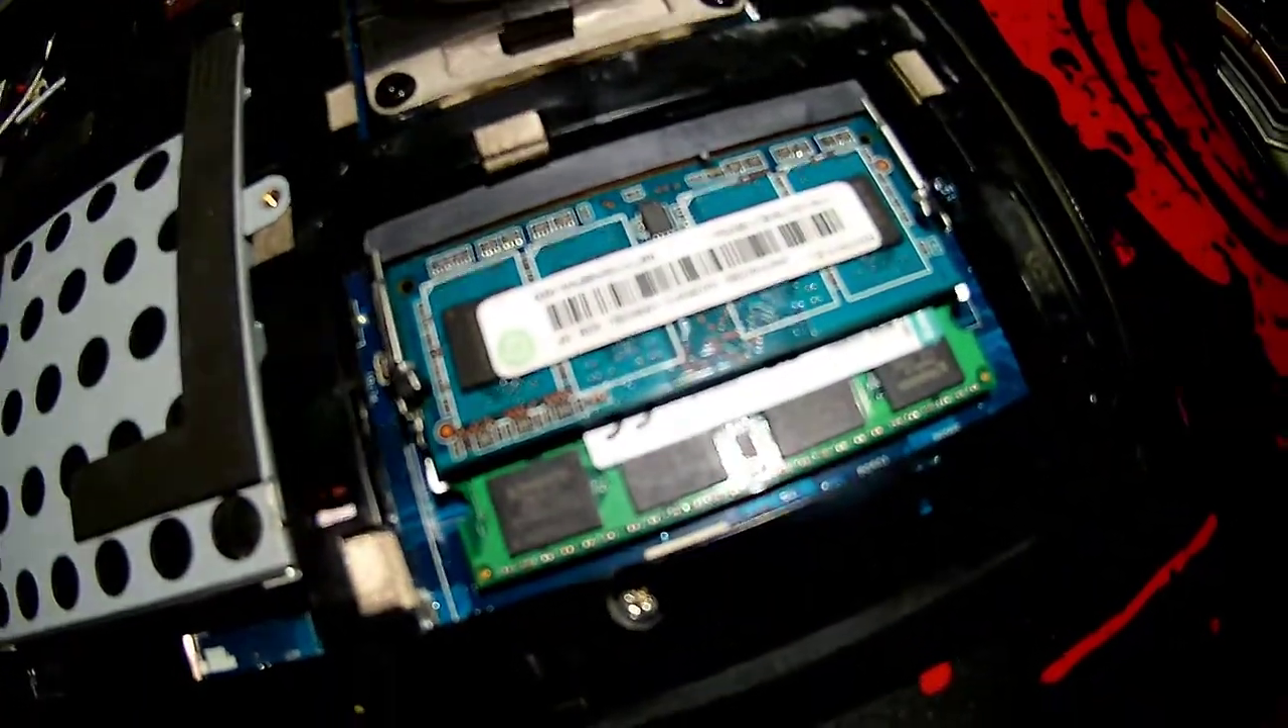2 RAM'imiz de takılı ve sistemi kontrol ettim arkadaşlar.